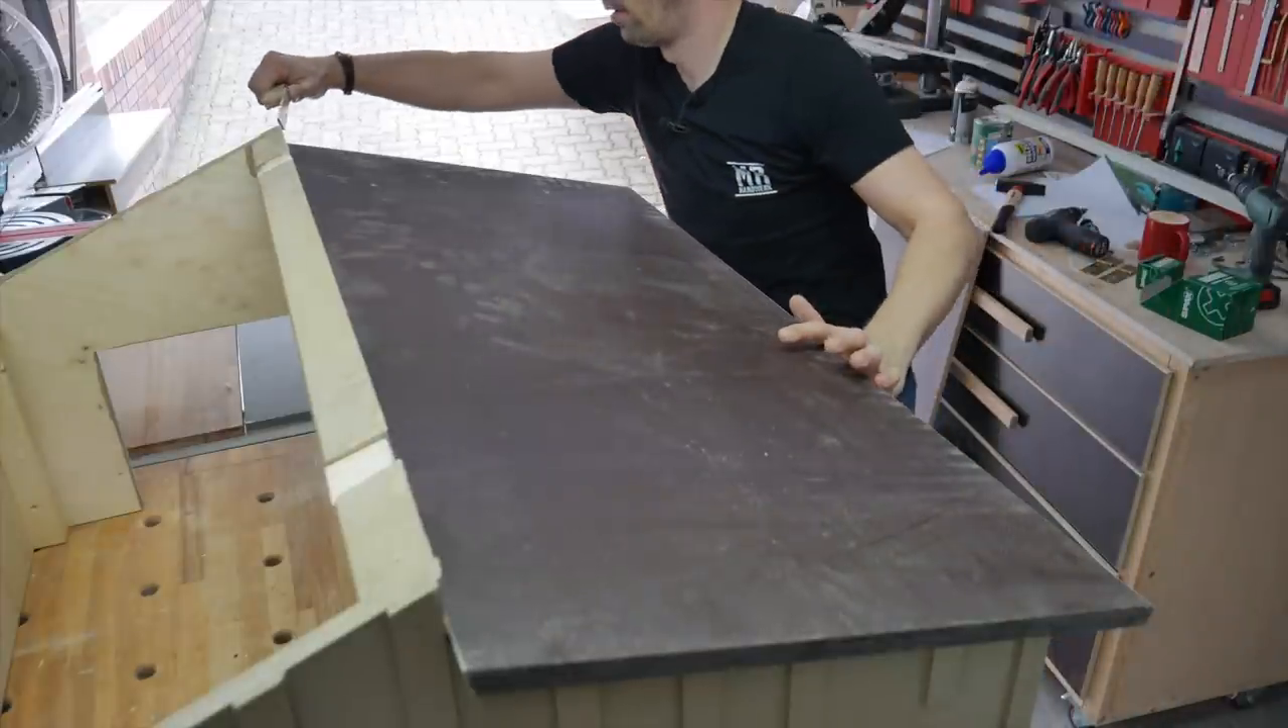Die Hütte ist gestrichen, die Verleistung ist angebracht und ich habe jetzt angefangen oben Multiplex bzw. Siebdruckplatte anzubringen.